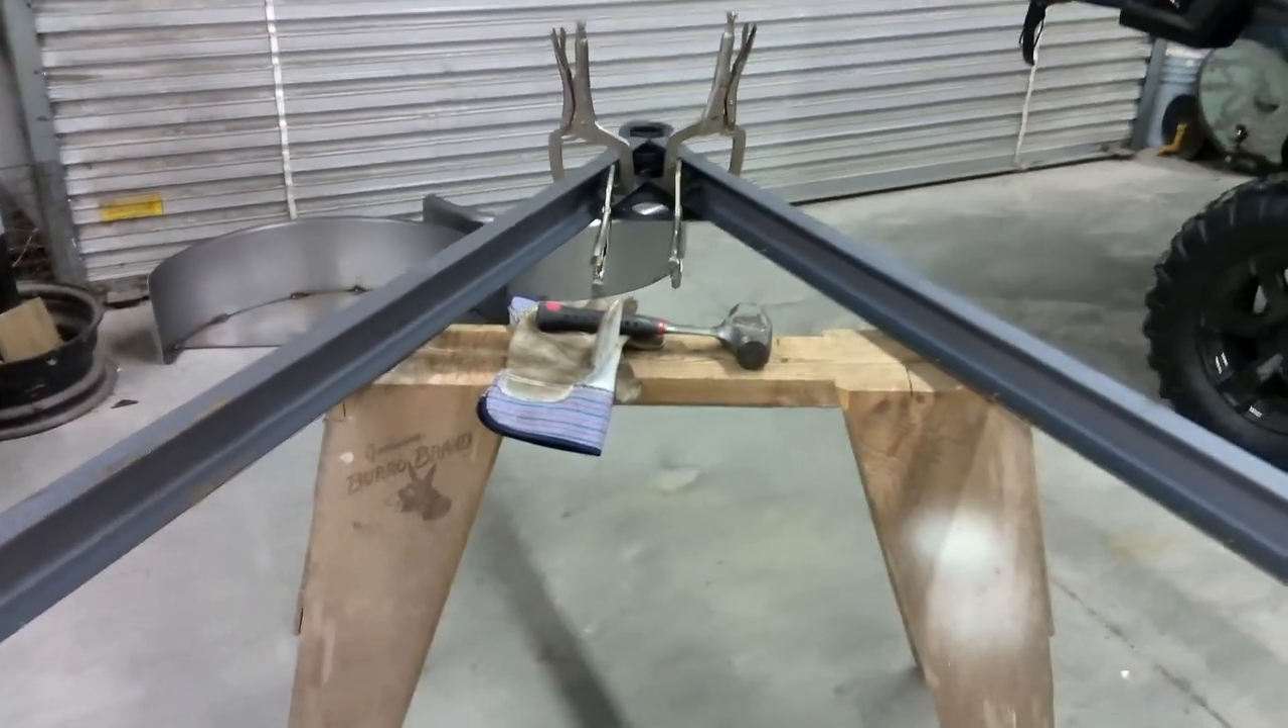So here's our tongue all mocked up. It's just all clamped together.